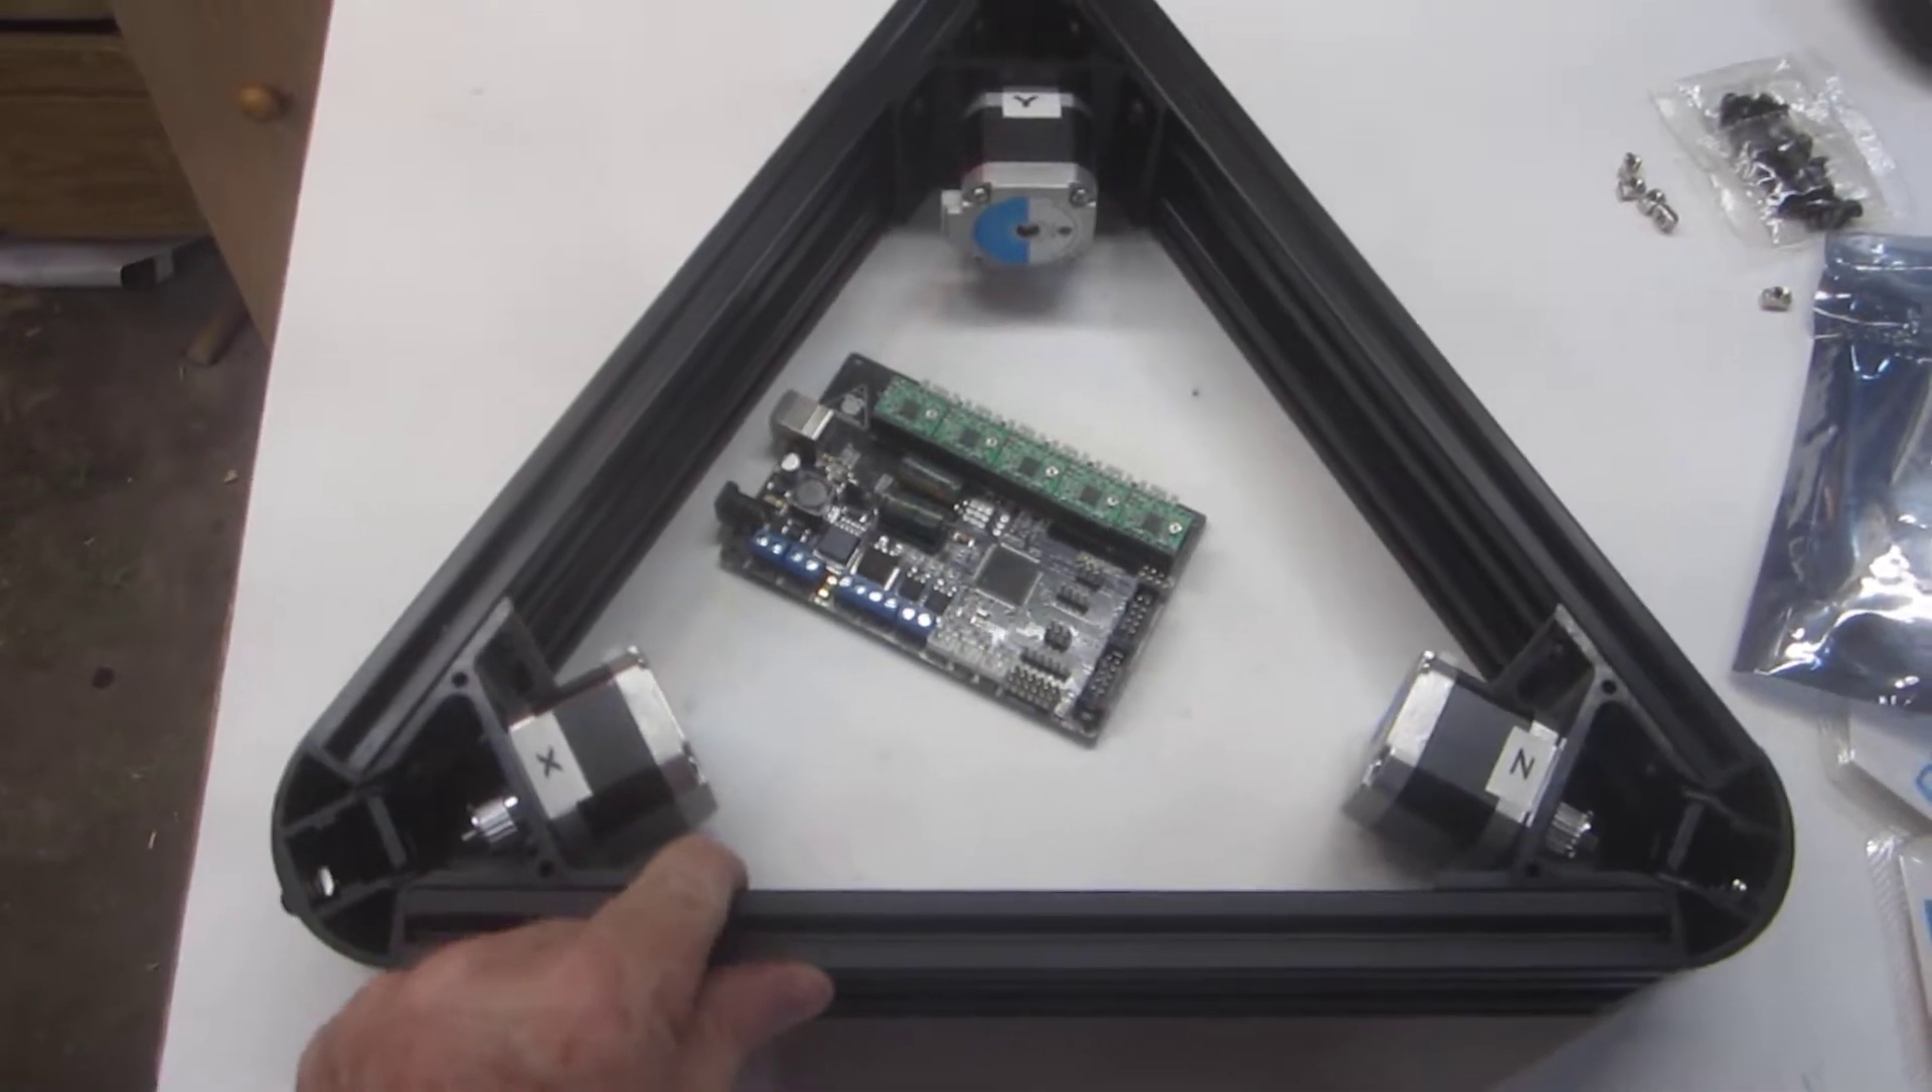So what I've done here is I have the motherboard out.